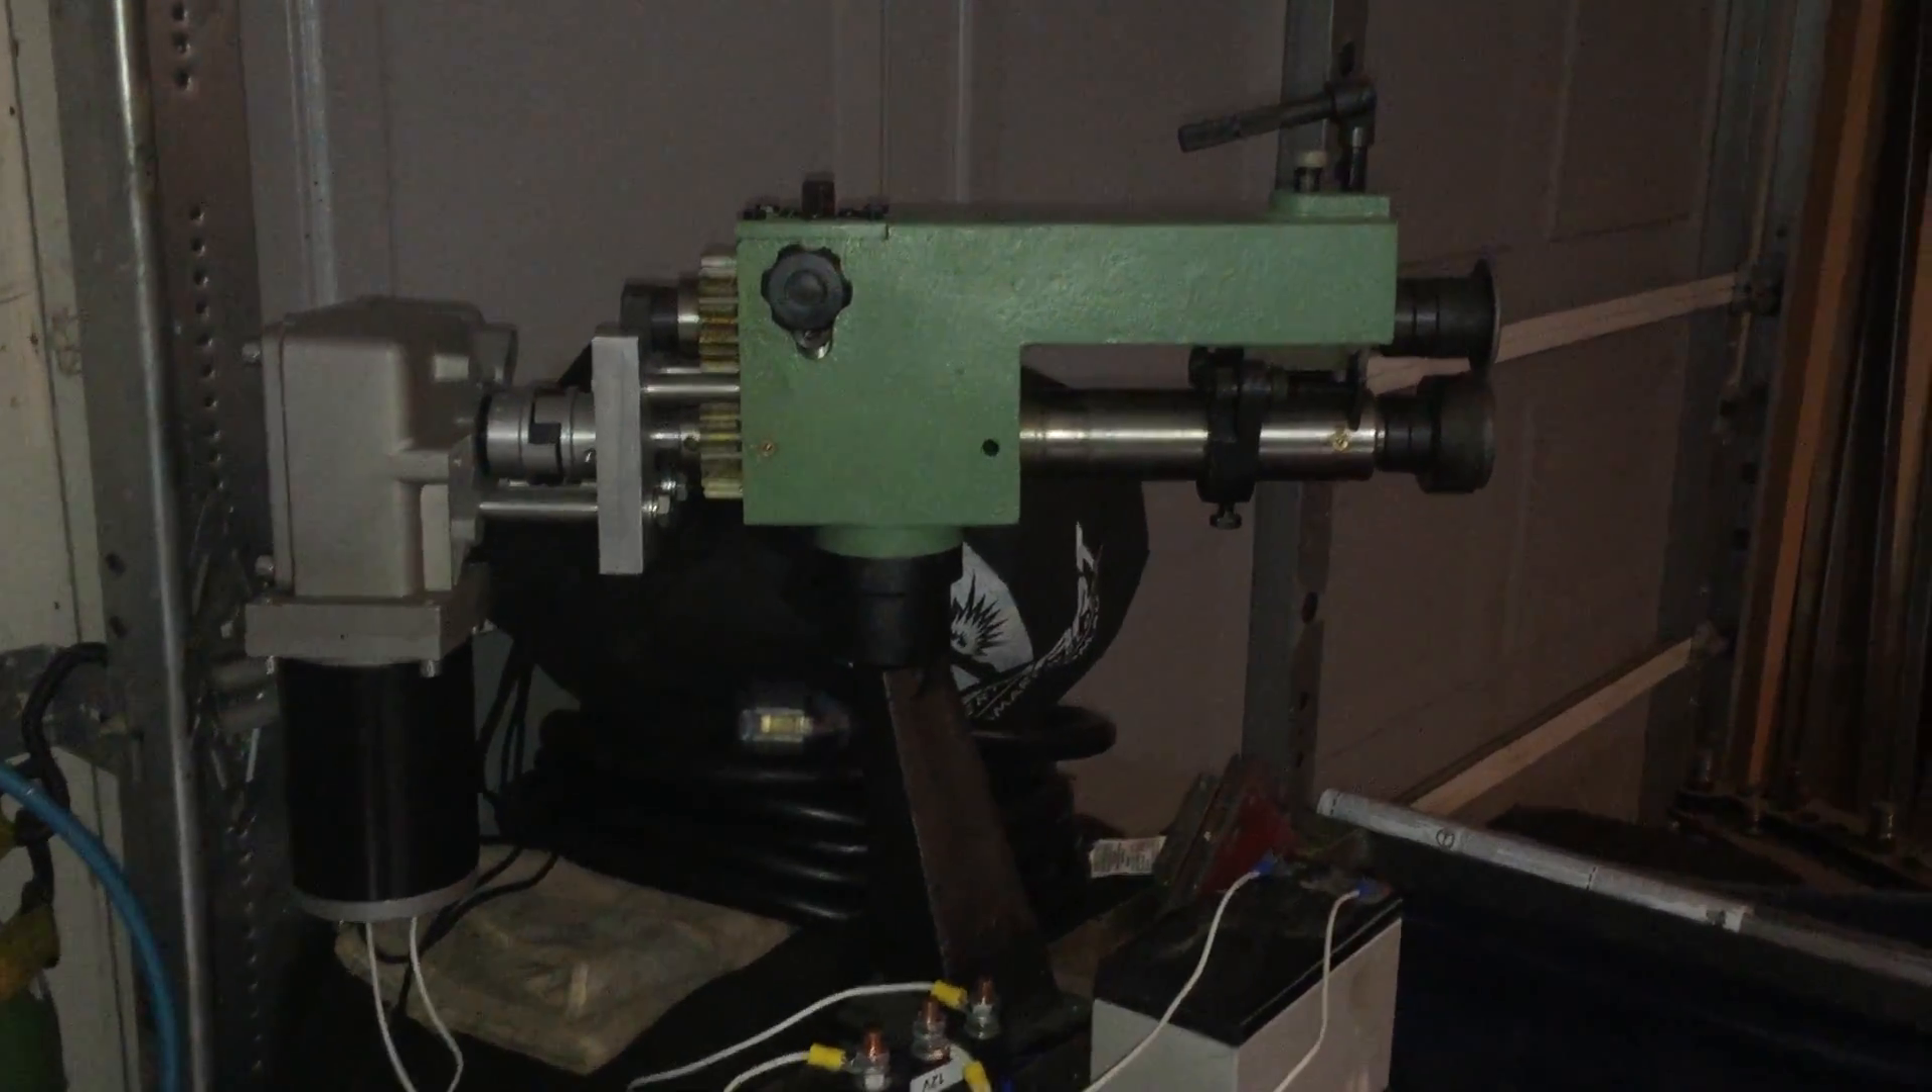So I just got done putting the motor on my bead roller here.